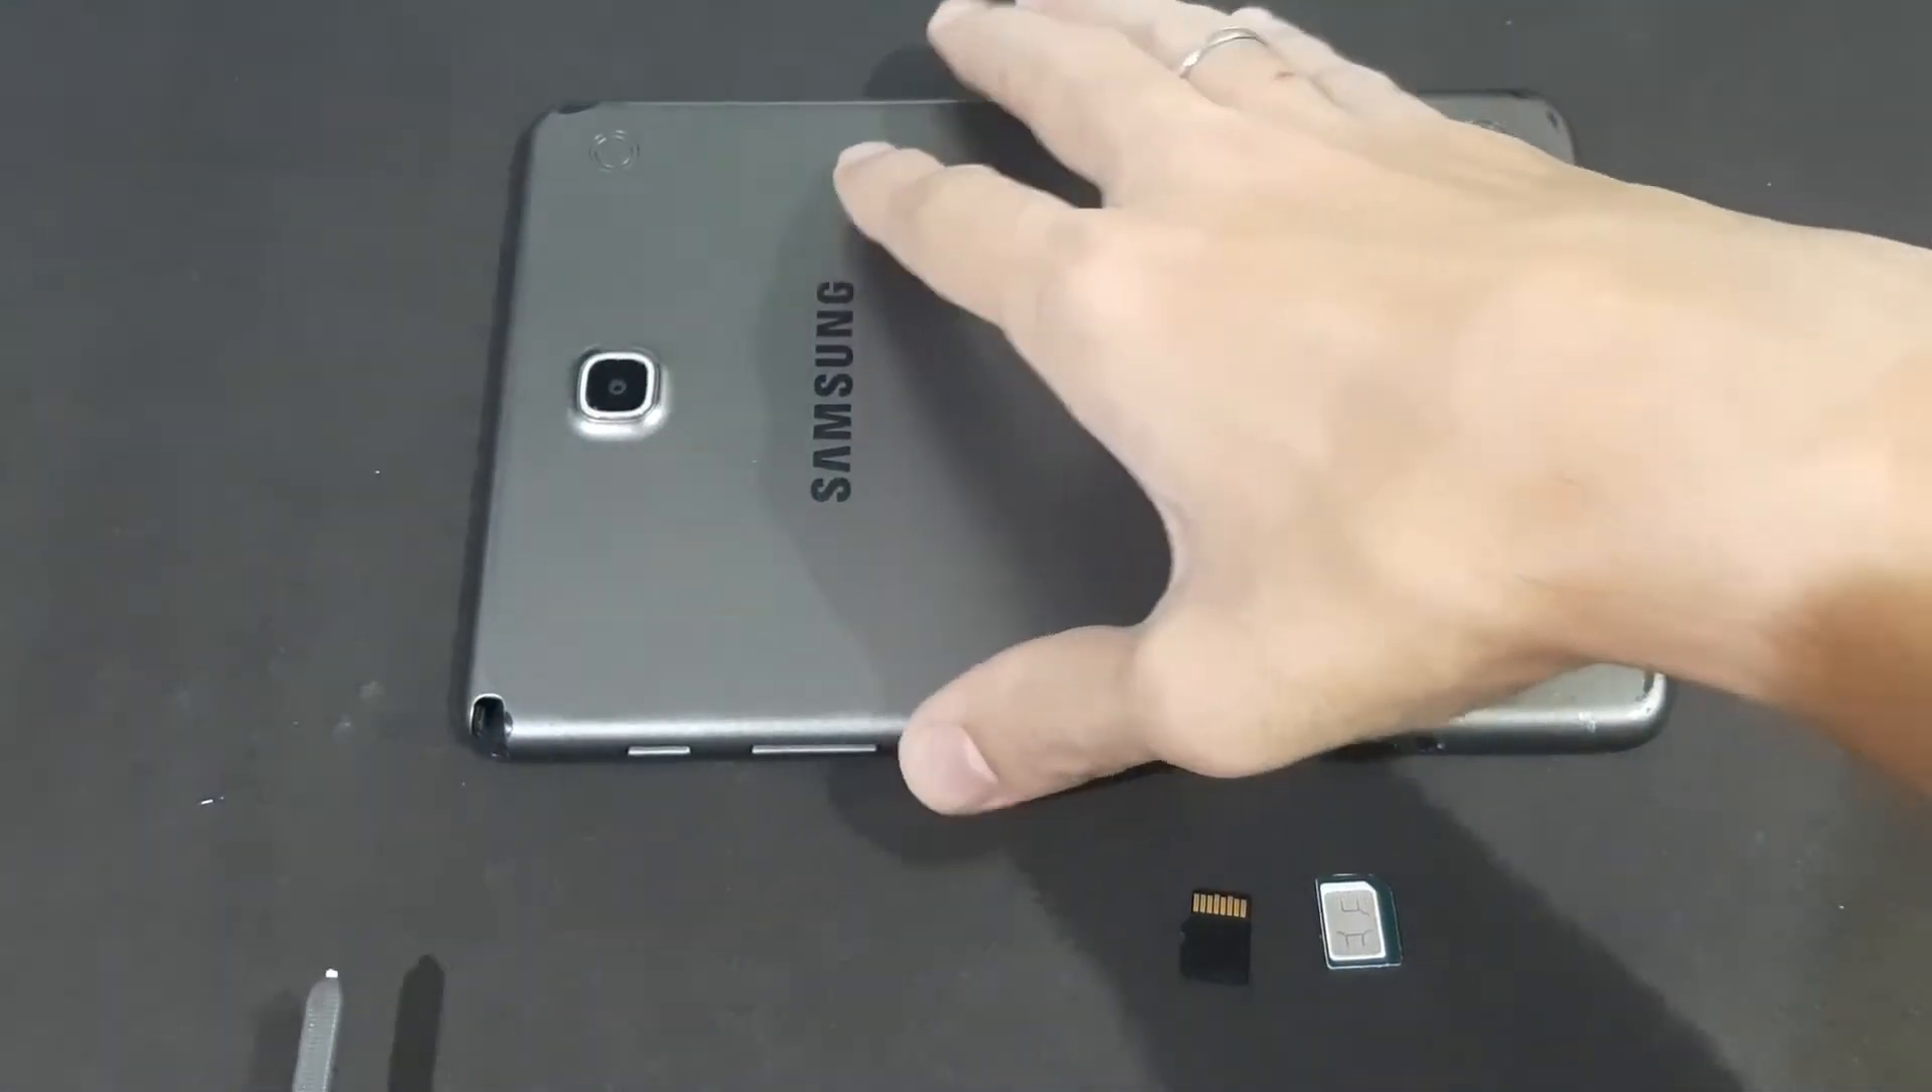I removed the SIM card and the memory card.